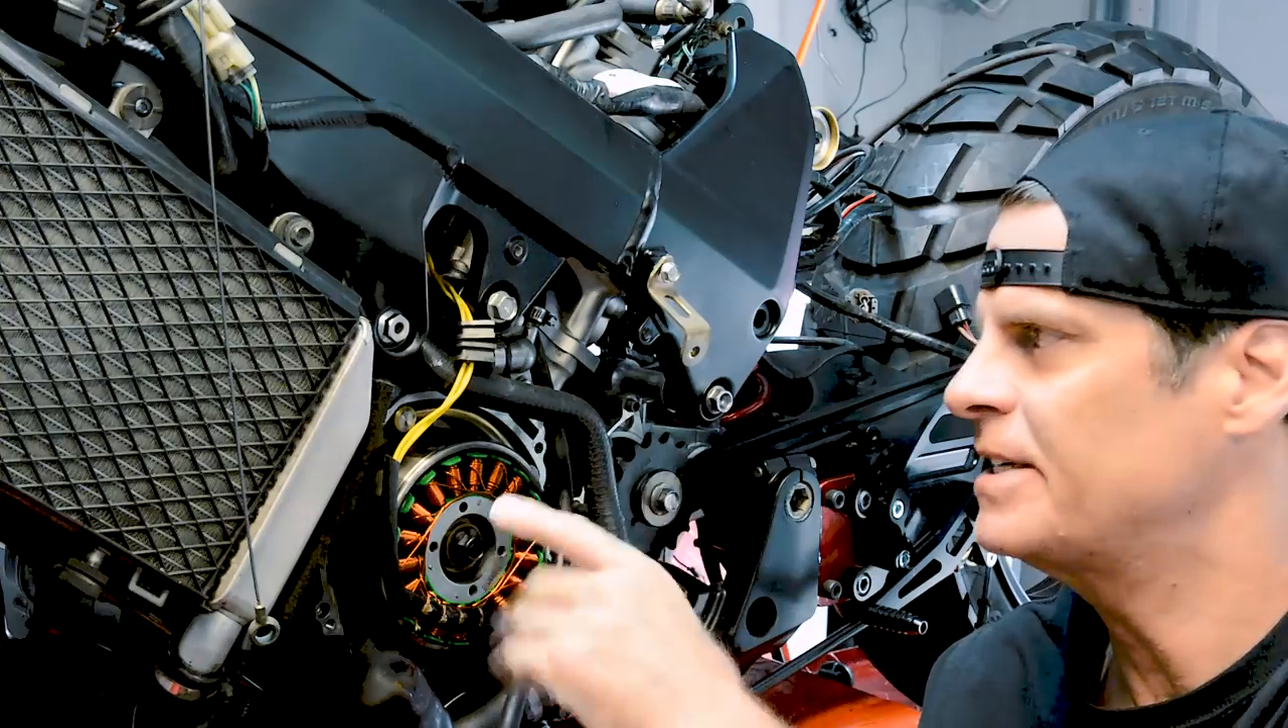All right guys, so as you can see, I already have the stator in the bike.